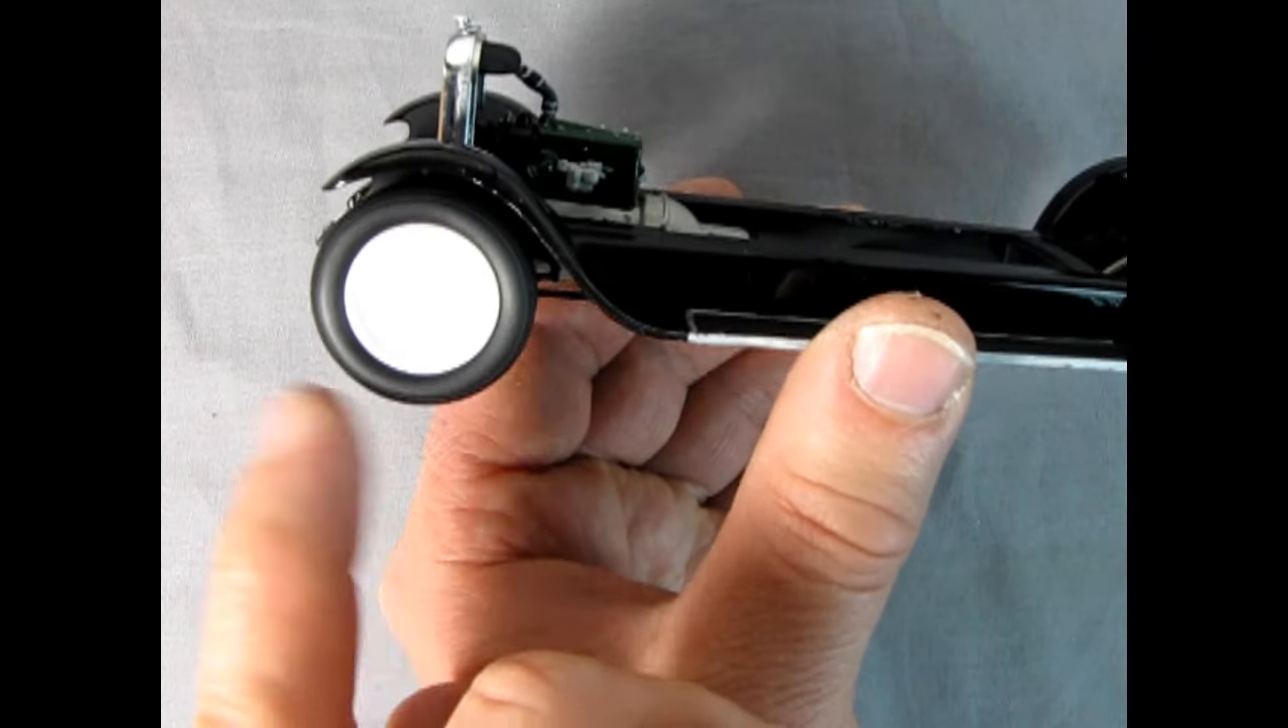I also have popped the wheels into place on the axle hubs.